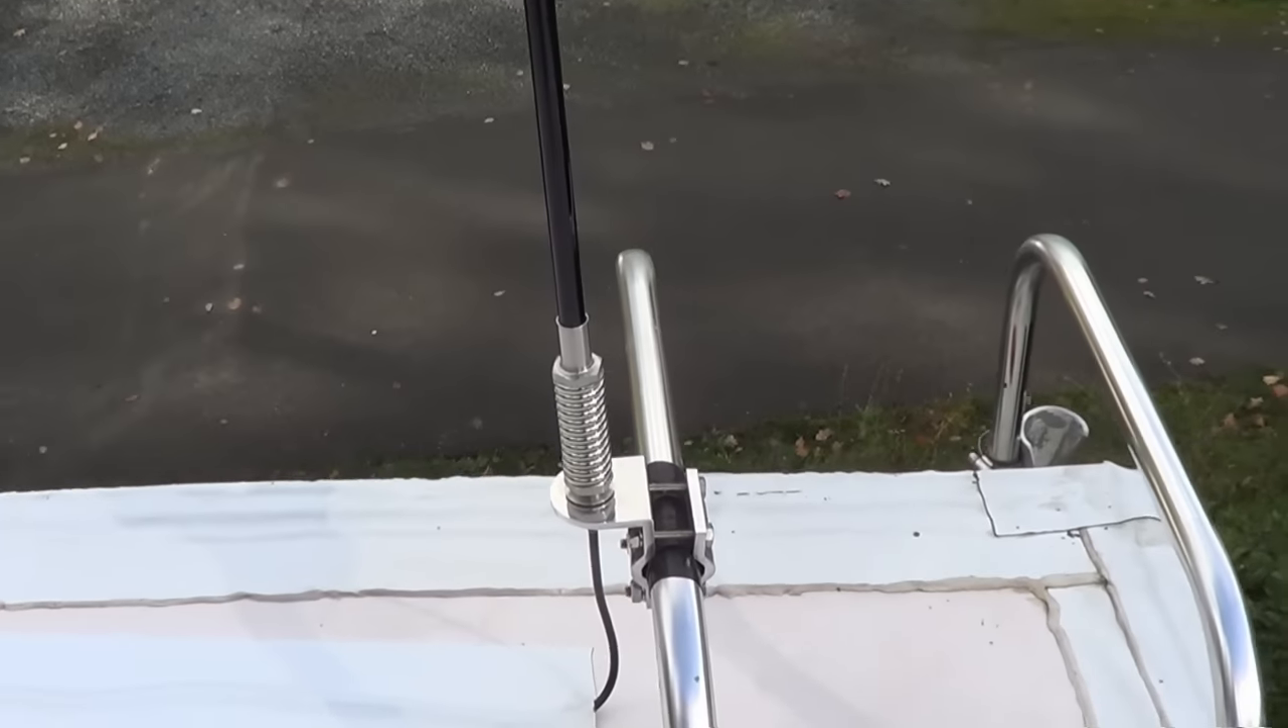Okay, so we're up on the roof here and I've attached the WeBoost antenna, RV trucker antenna, to my ladder rail here using the provided clamp.